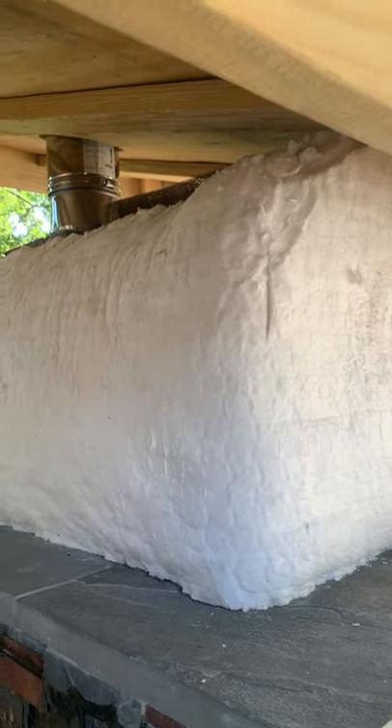But uh I went ahead and wrapped just this base just with the thermal insulation and still got to do the top.